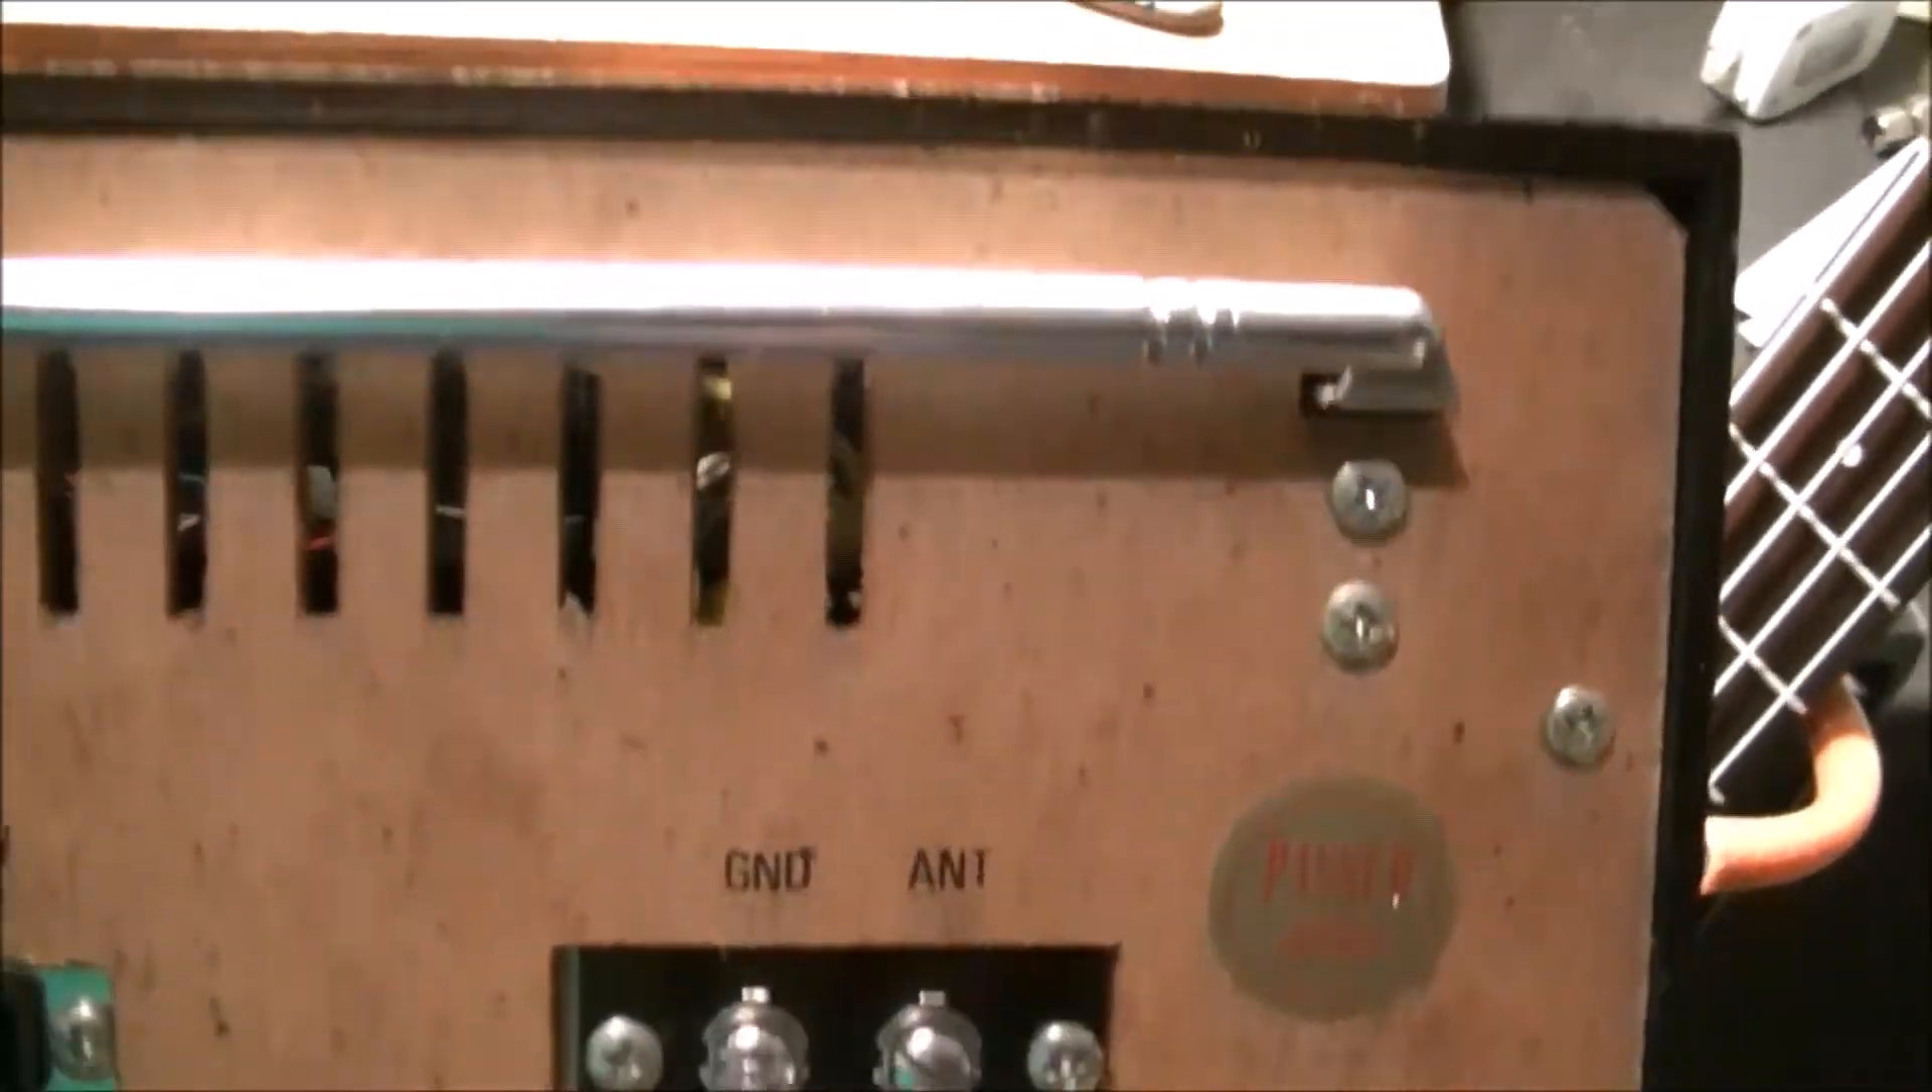And I've reattached the back. Added the screws here.